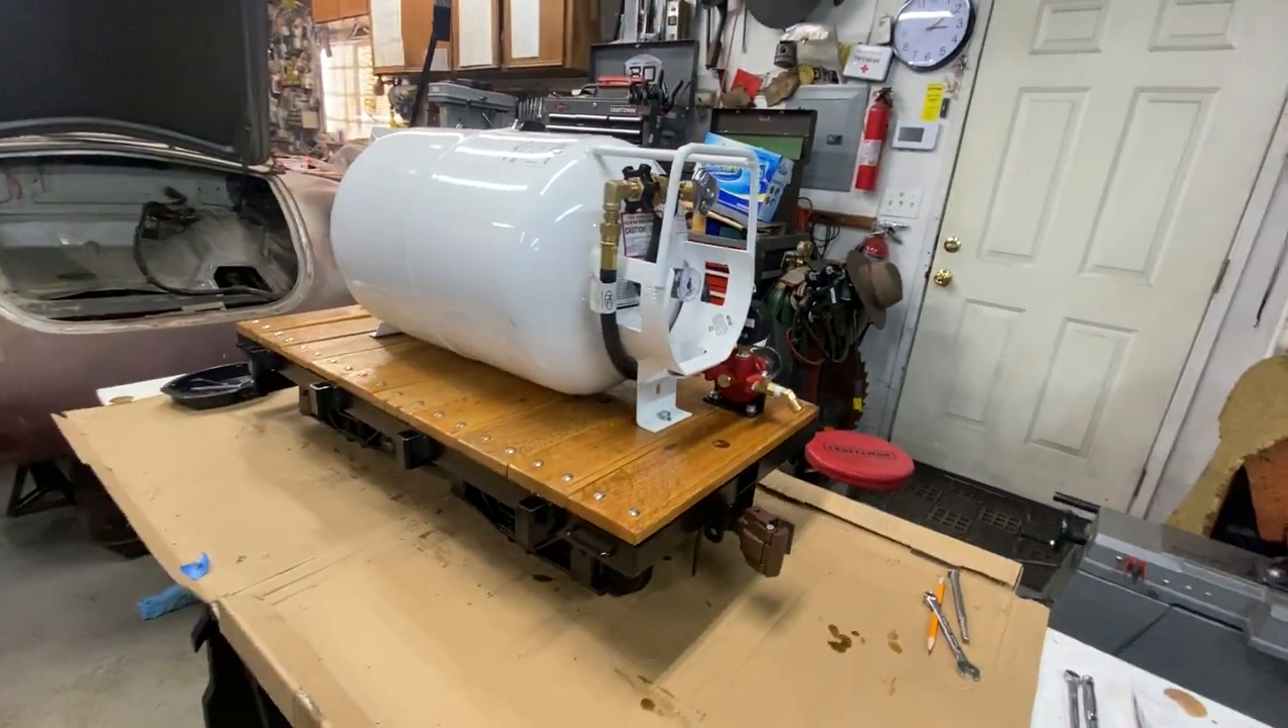I've done up all the gas connections checked everything for tightness and mounted the tank on to show you what it looks like.